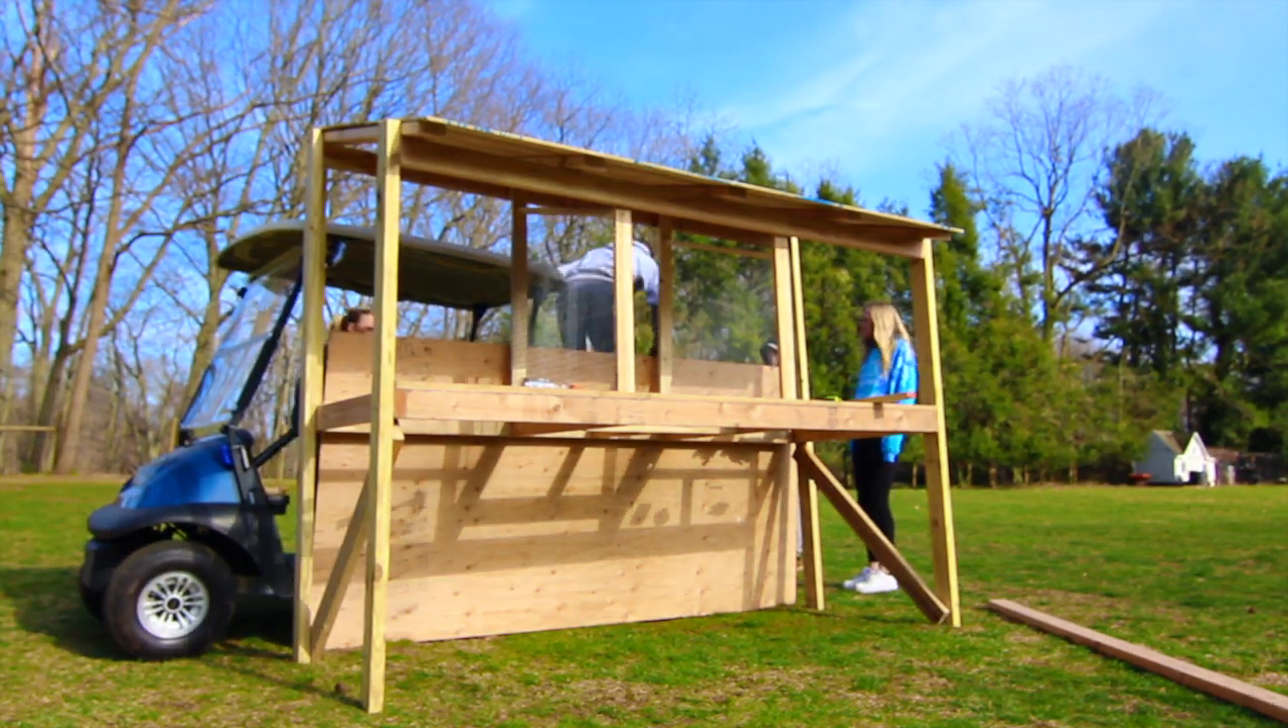Here we're a day later, the roof is on, the back is up, and the troops are out all helping, pitching in.